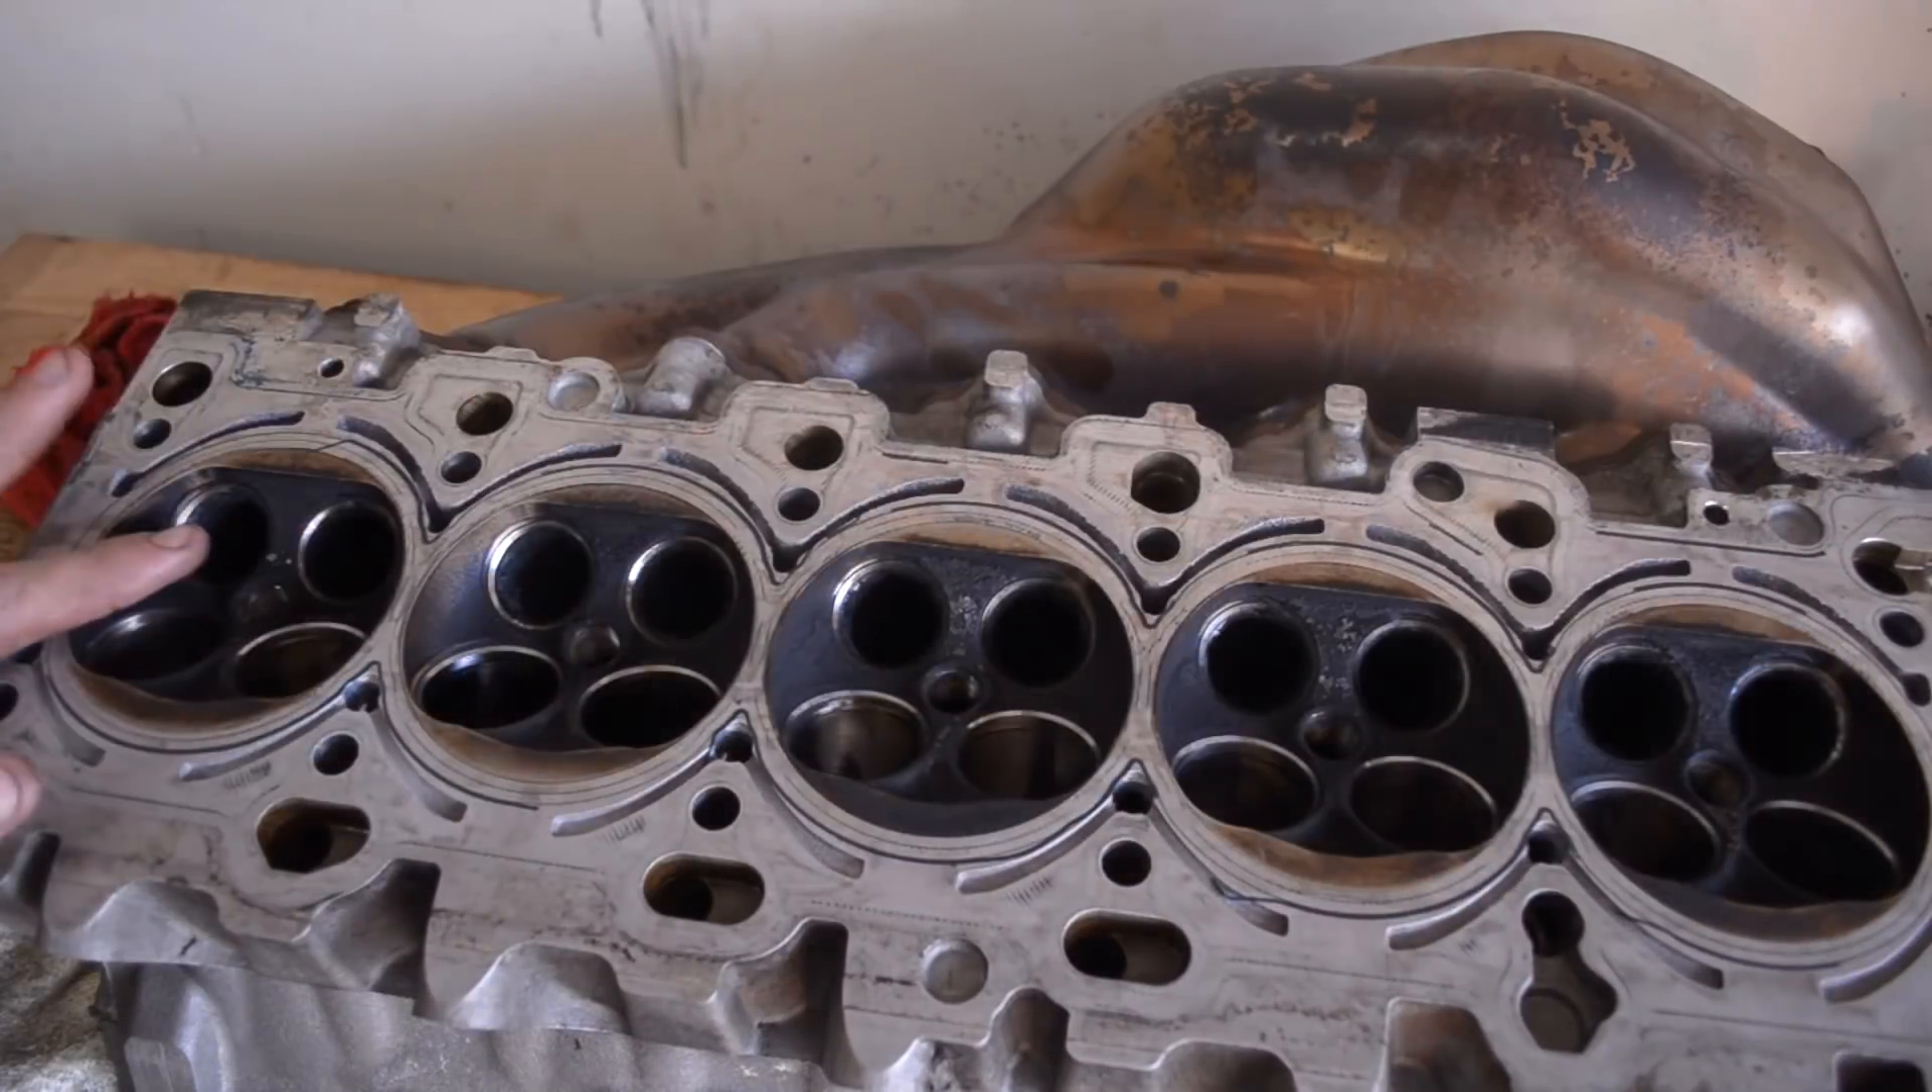Now that we have the valves out, we can get a good look at how bad or good this really is.